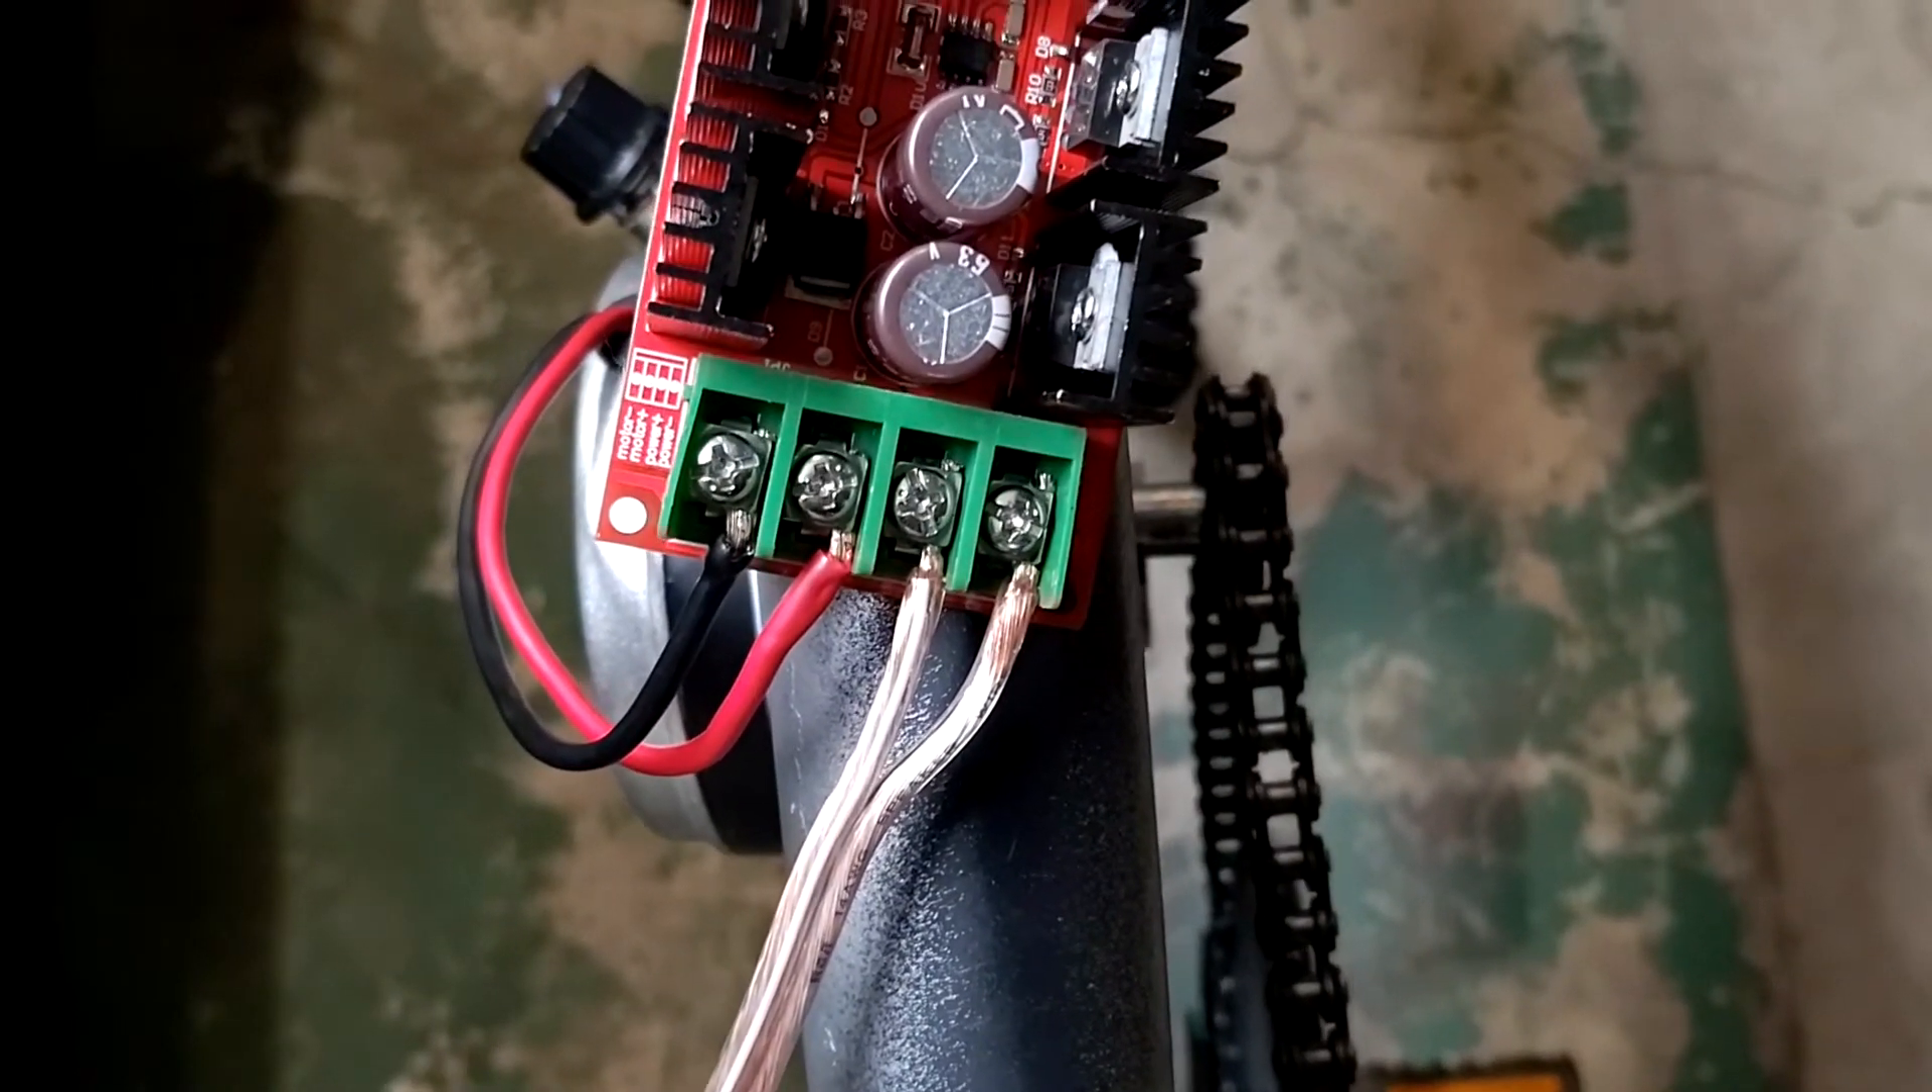Okay I got the uh motor wired up and the battery leads wired up on the end of the controller here as dictated on the side of the board.